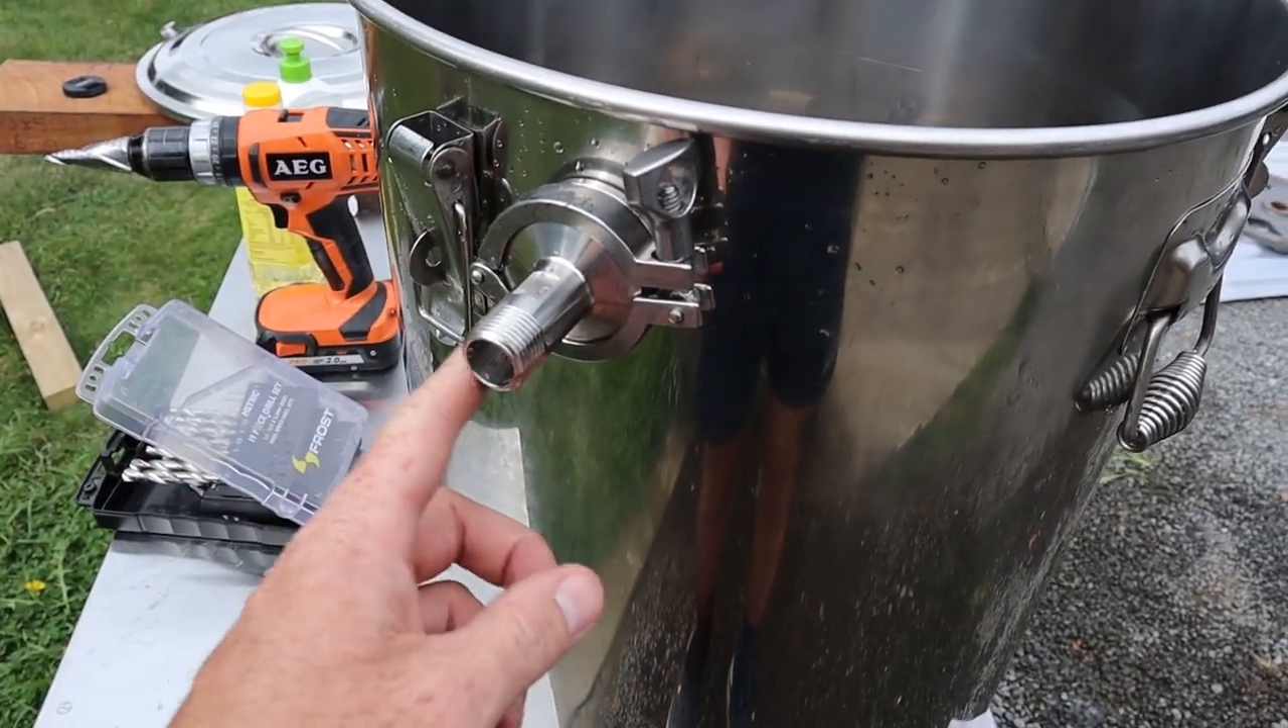And up the top here I've just got another tri clamp which I've drilled a hole in and I've added this piece in here.